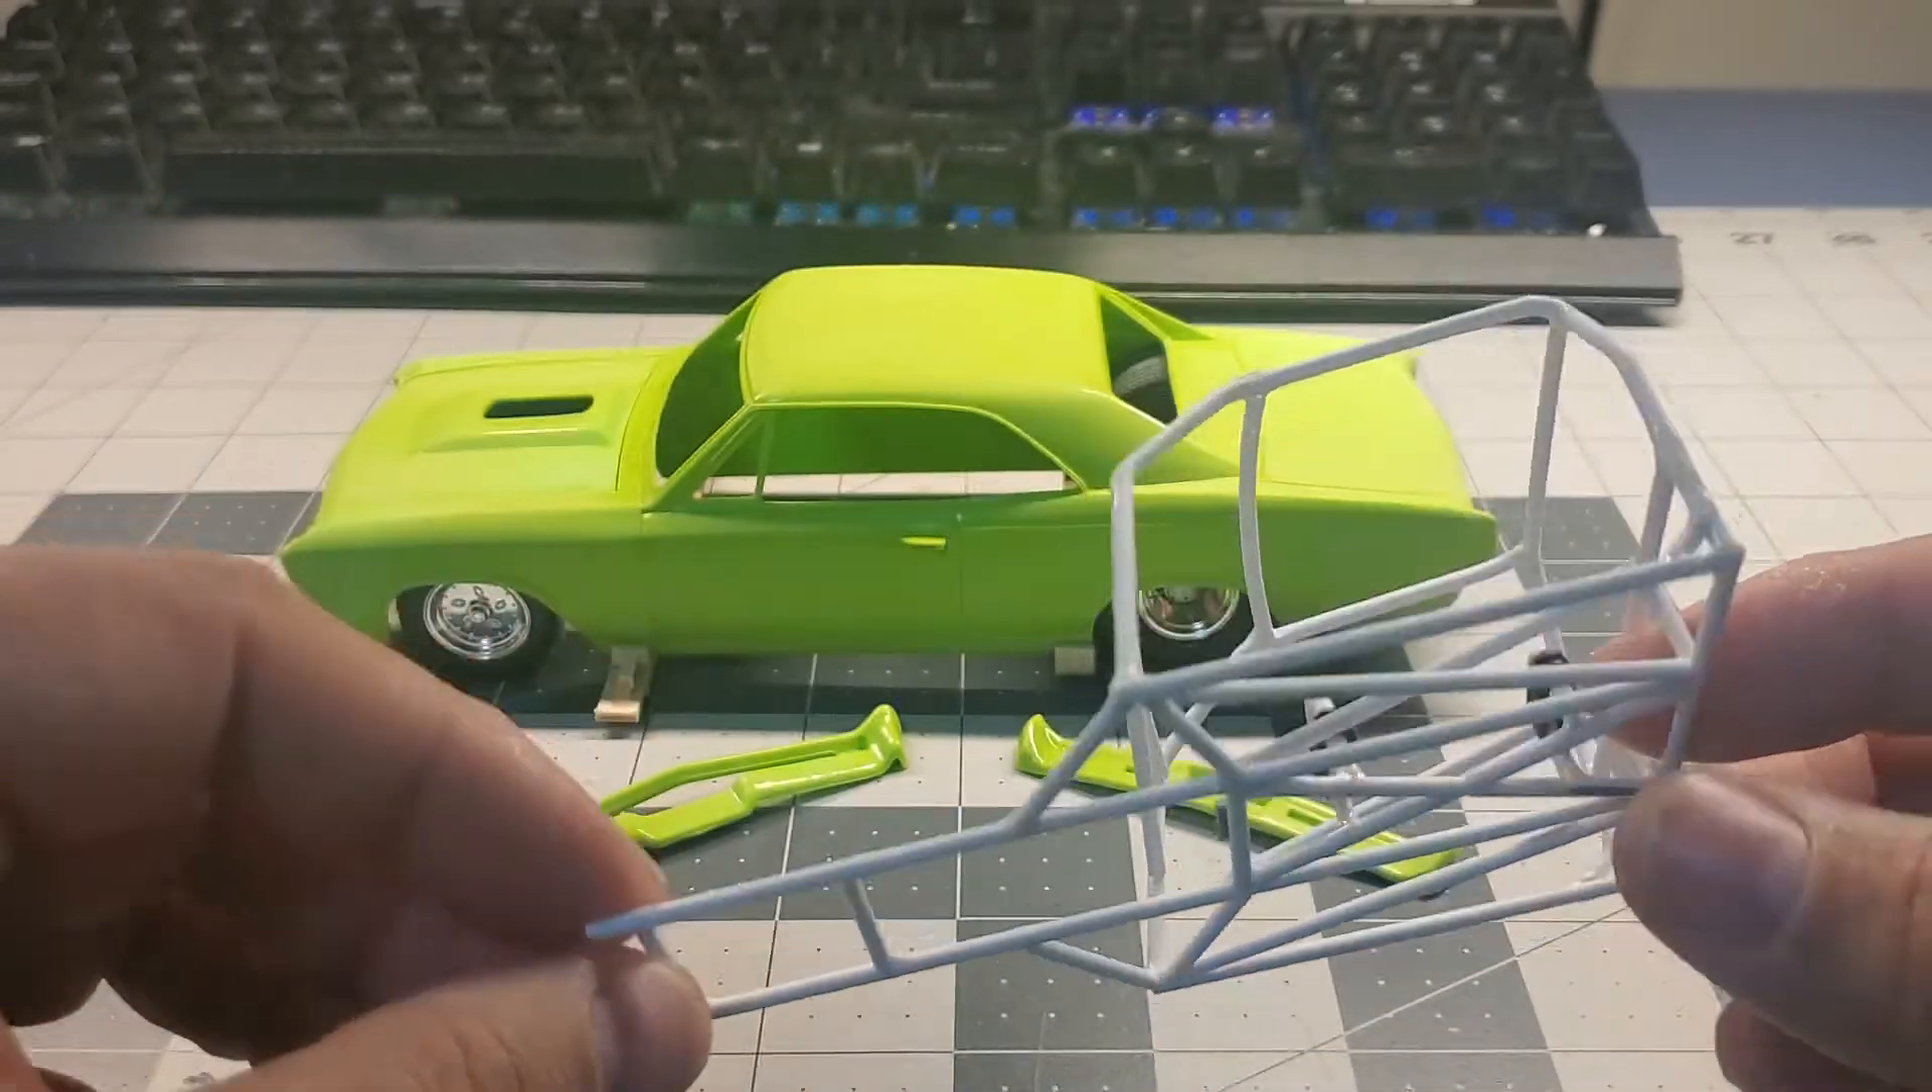I have scratch built the front half of a roll cage here.